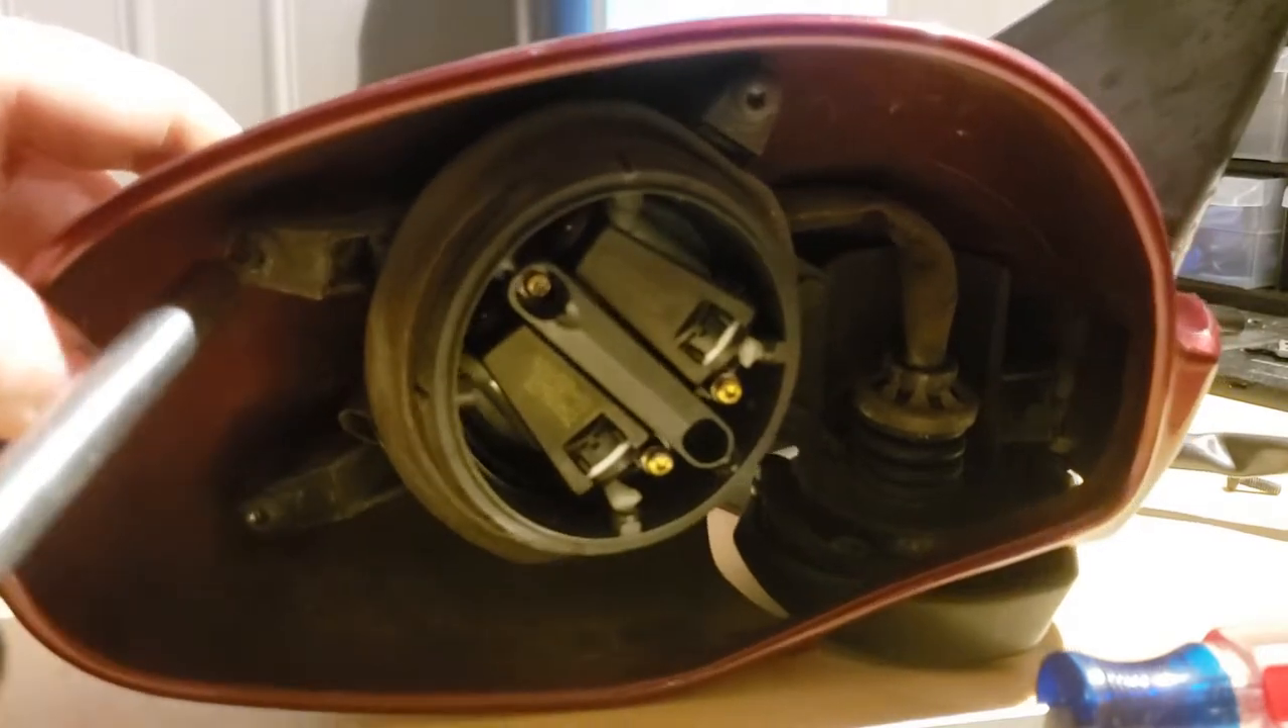There's three more of those t20 torx bolts in here so we just have to pop each of those off.